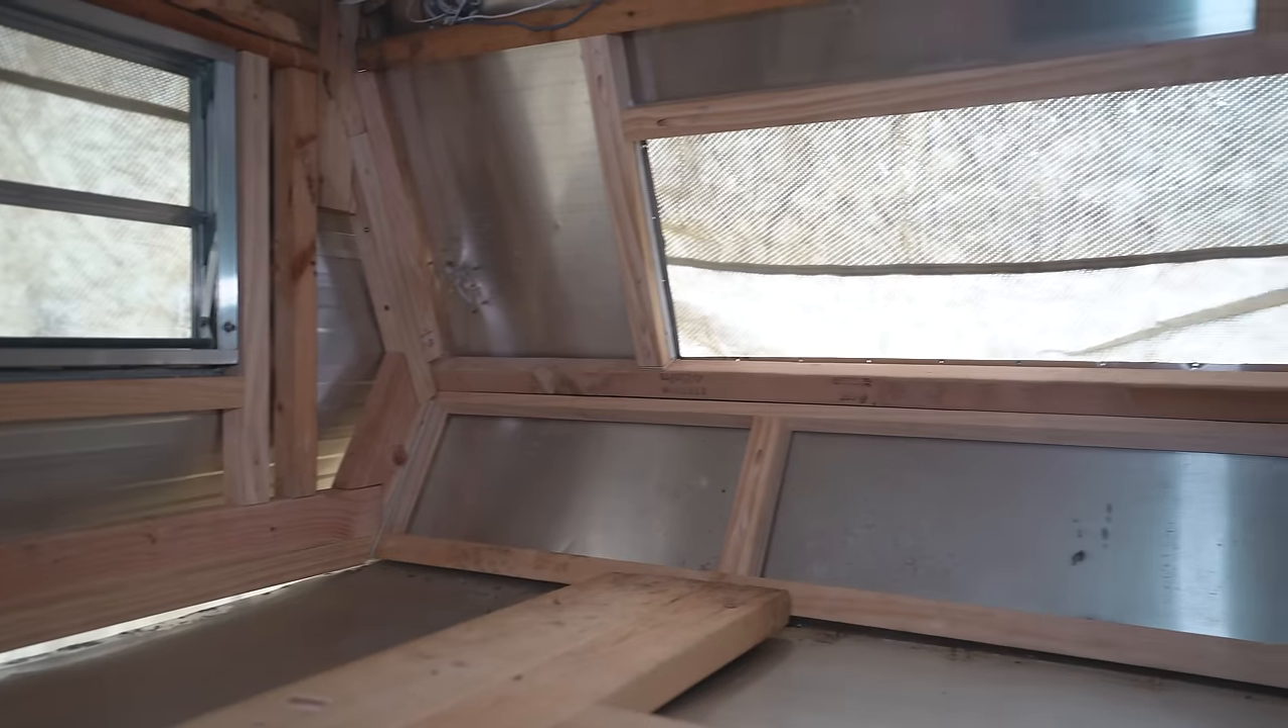While we didn't get as much done as we wanted to, we did pretty much get most of the overhead cab framed out.